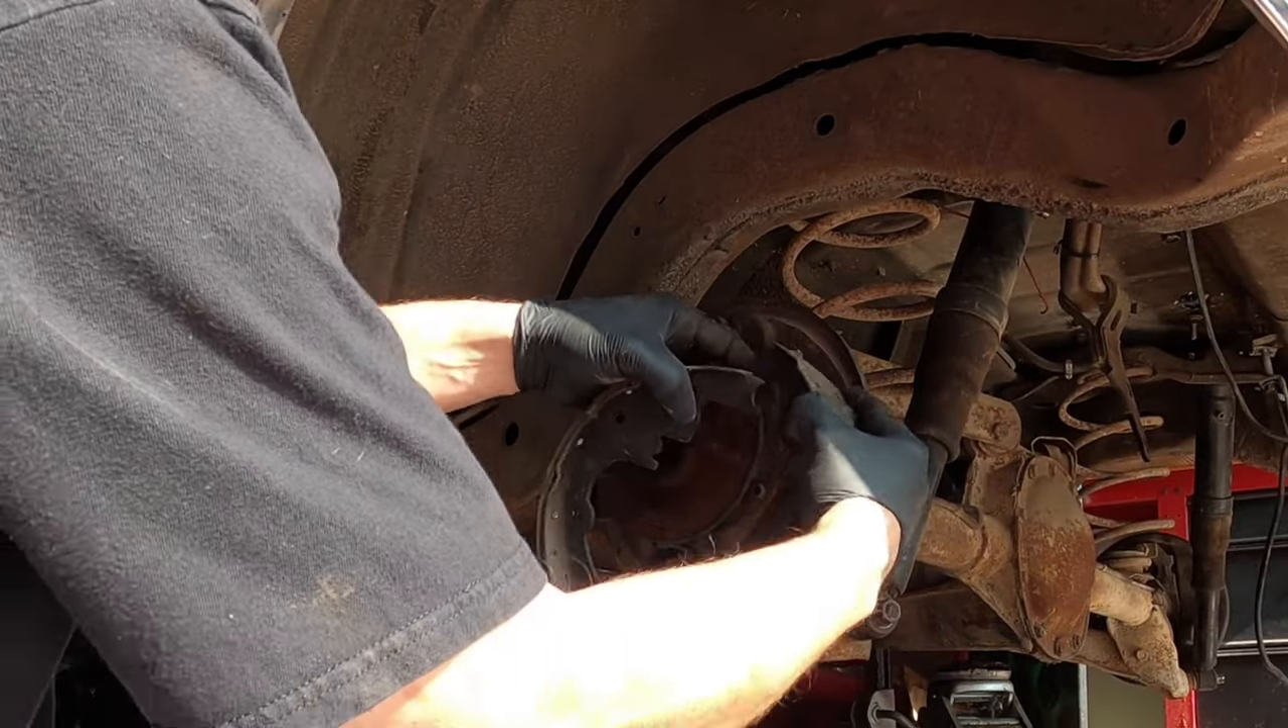Really, the only thing I have left to do on this project is get the brakes back on.